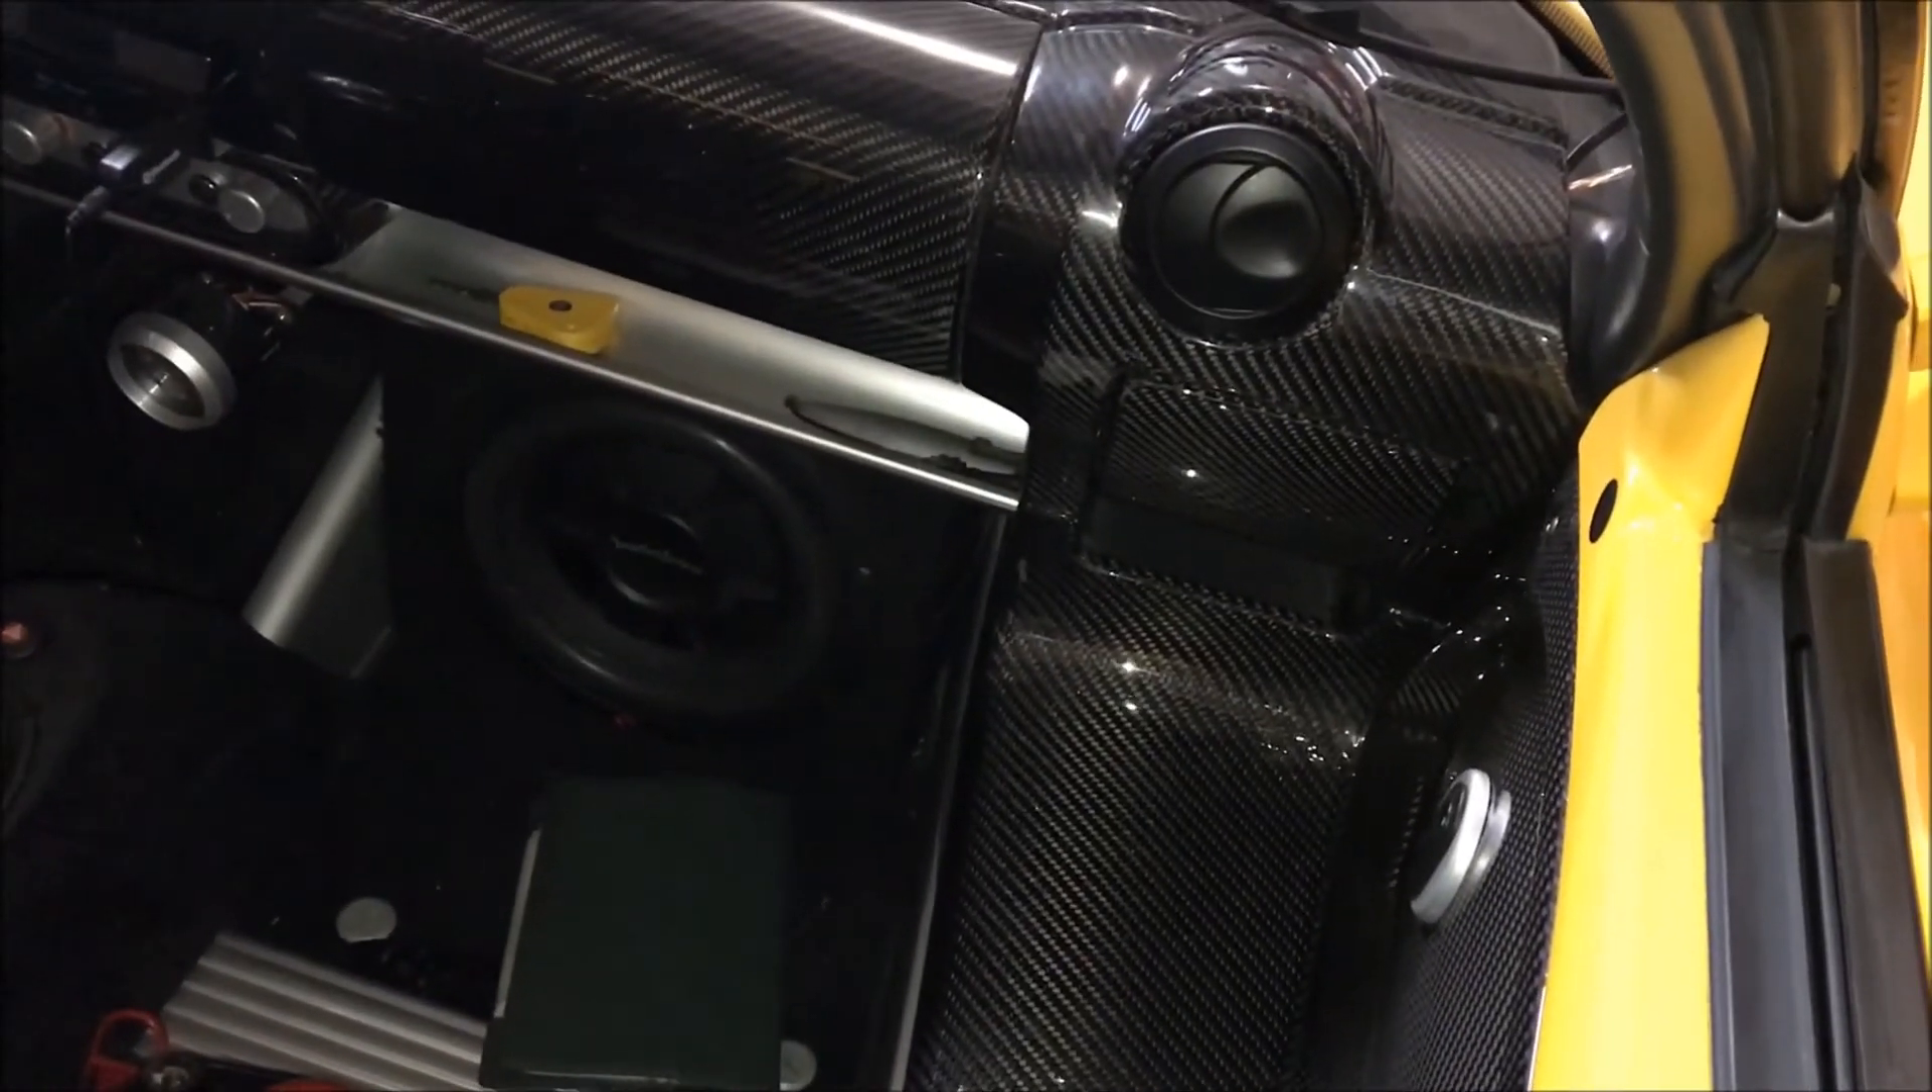Okay, so the panels are back on.